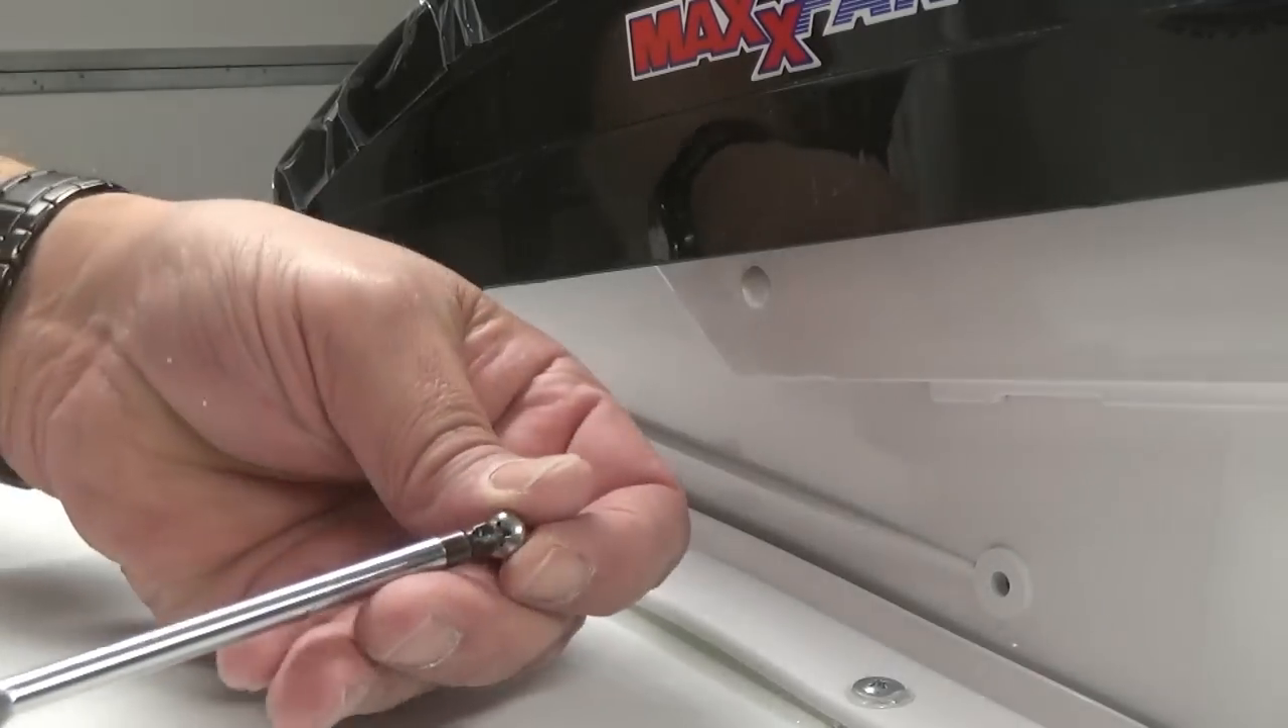So, these are our last two screws here to get into the side.